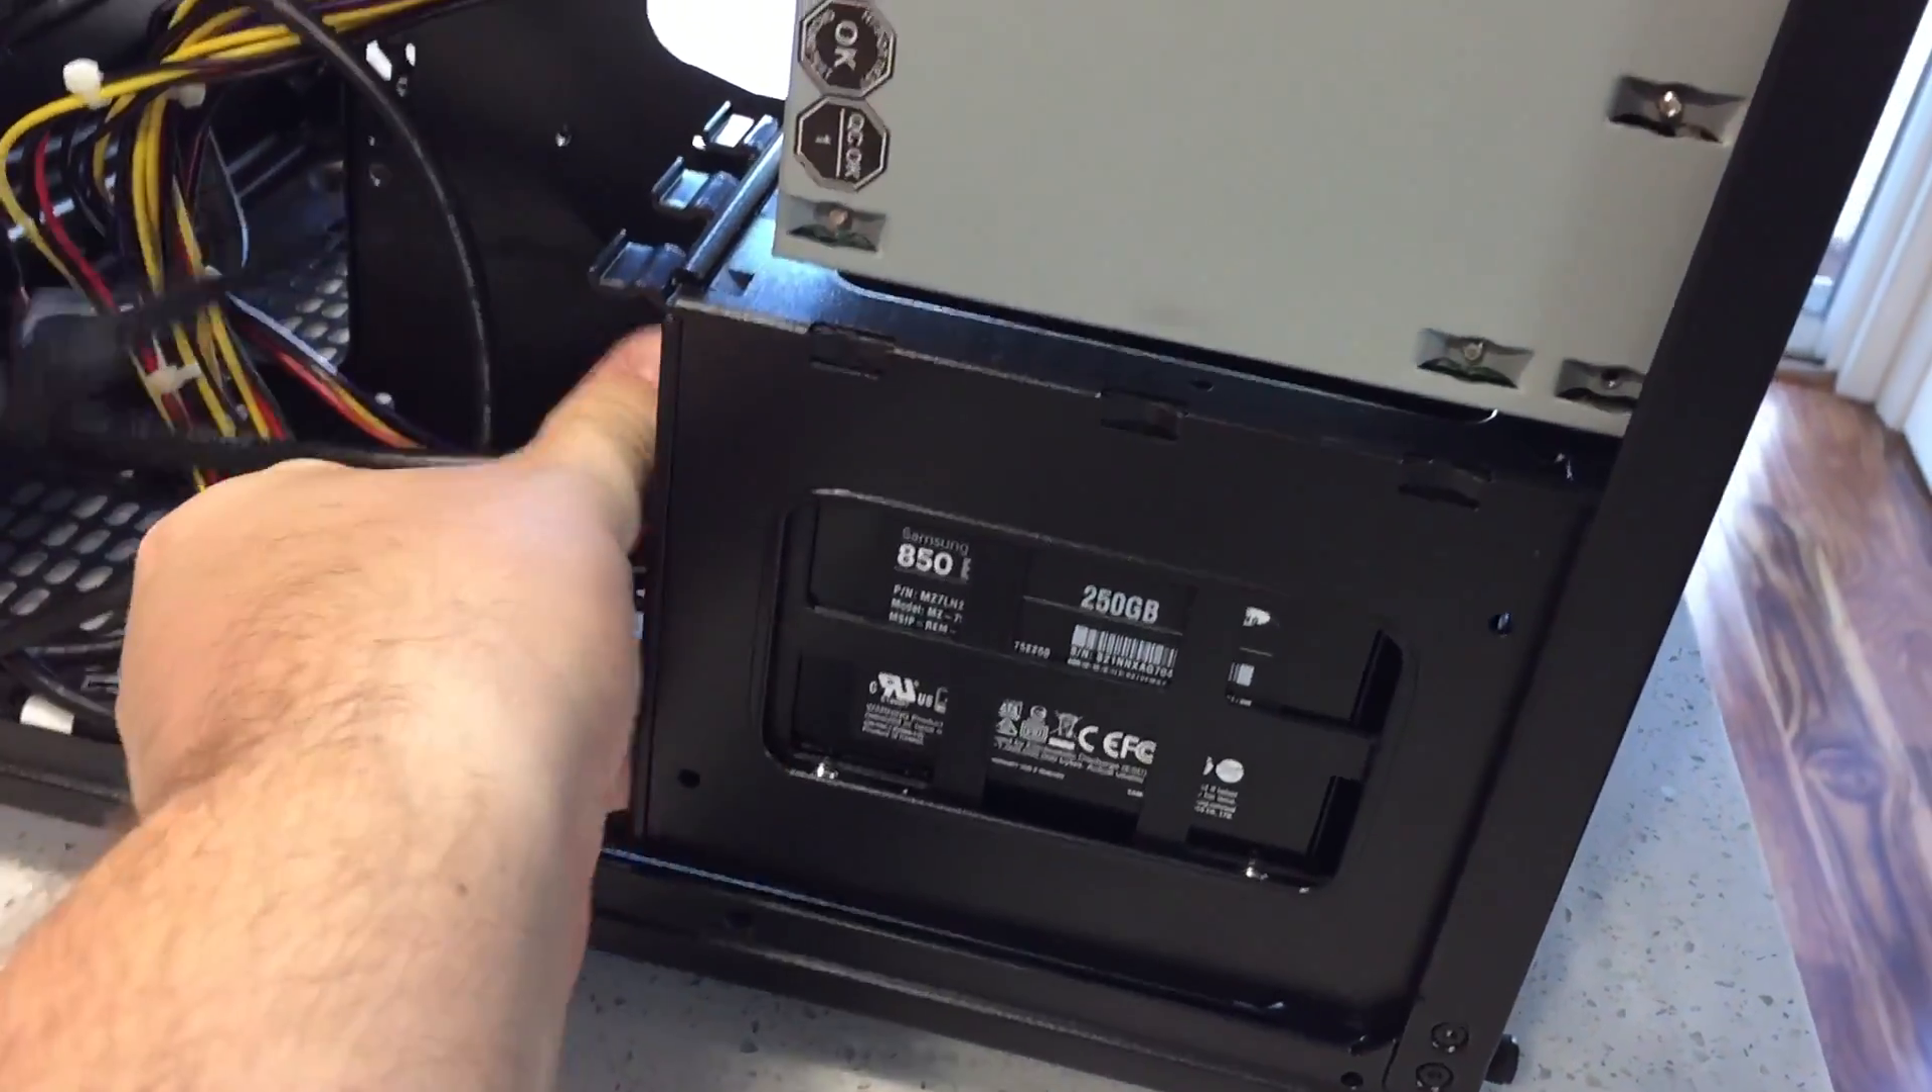But you can see I have the SSD already put in here.